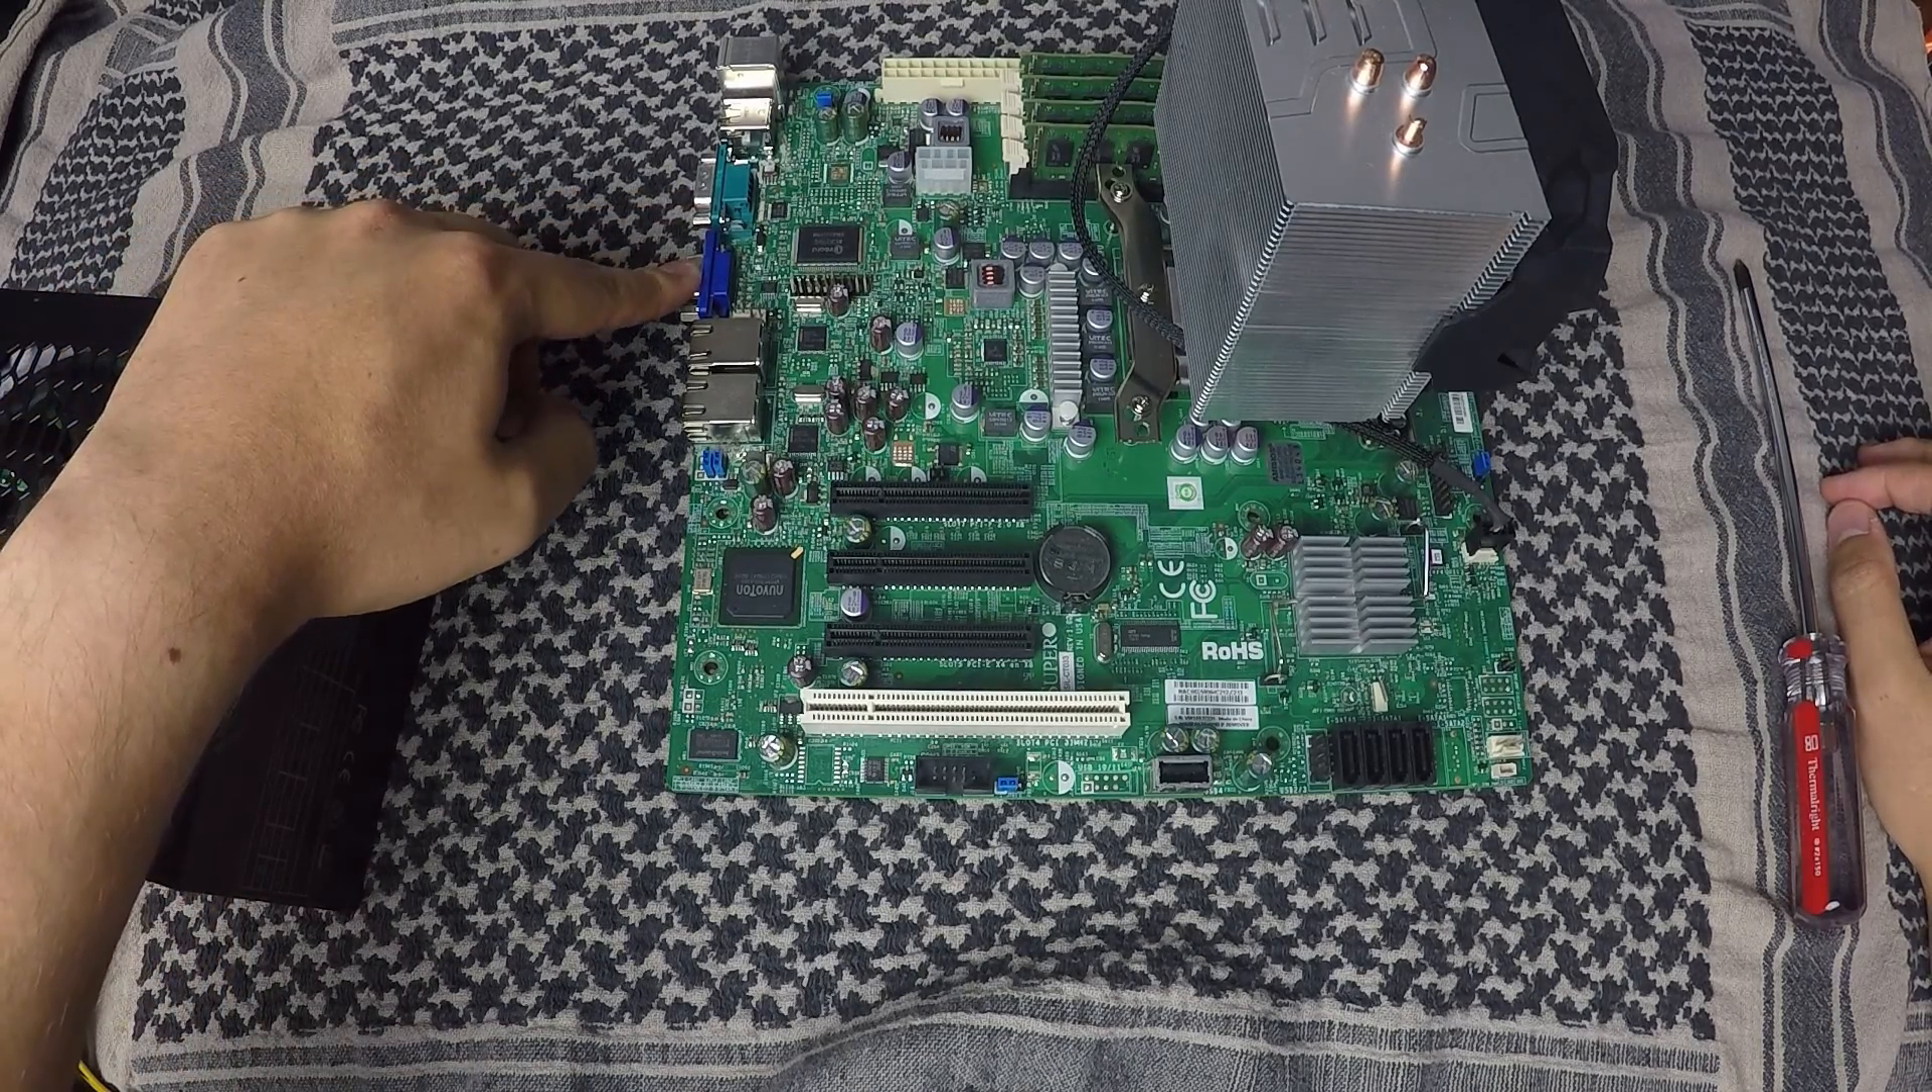But I've got my RAM installed, my CPU installed on the socket, heatsink on top, and then the heatsink plugged in.